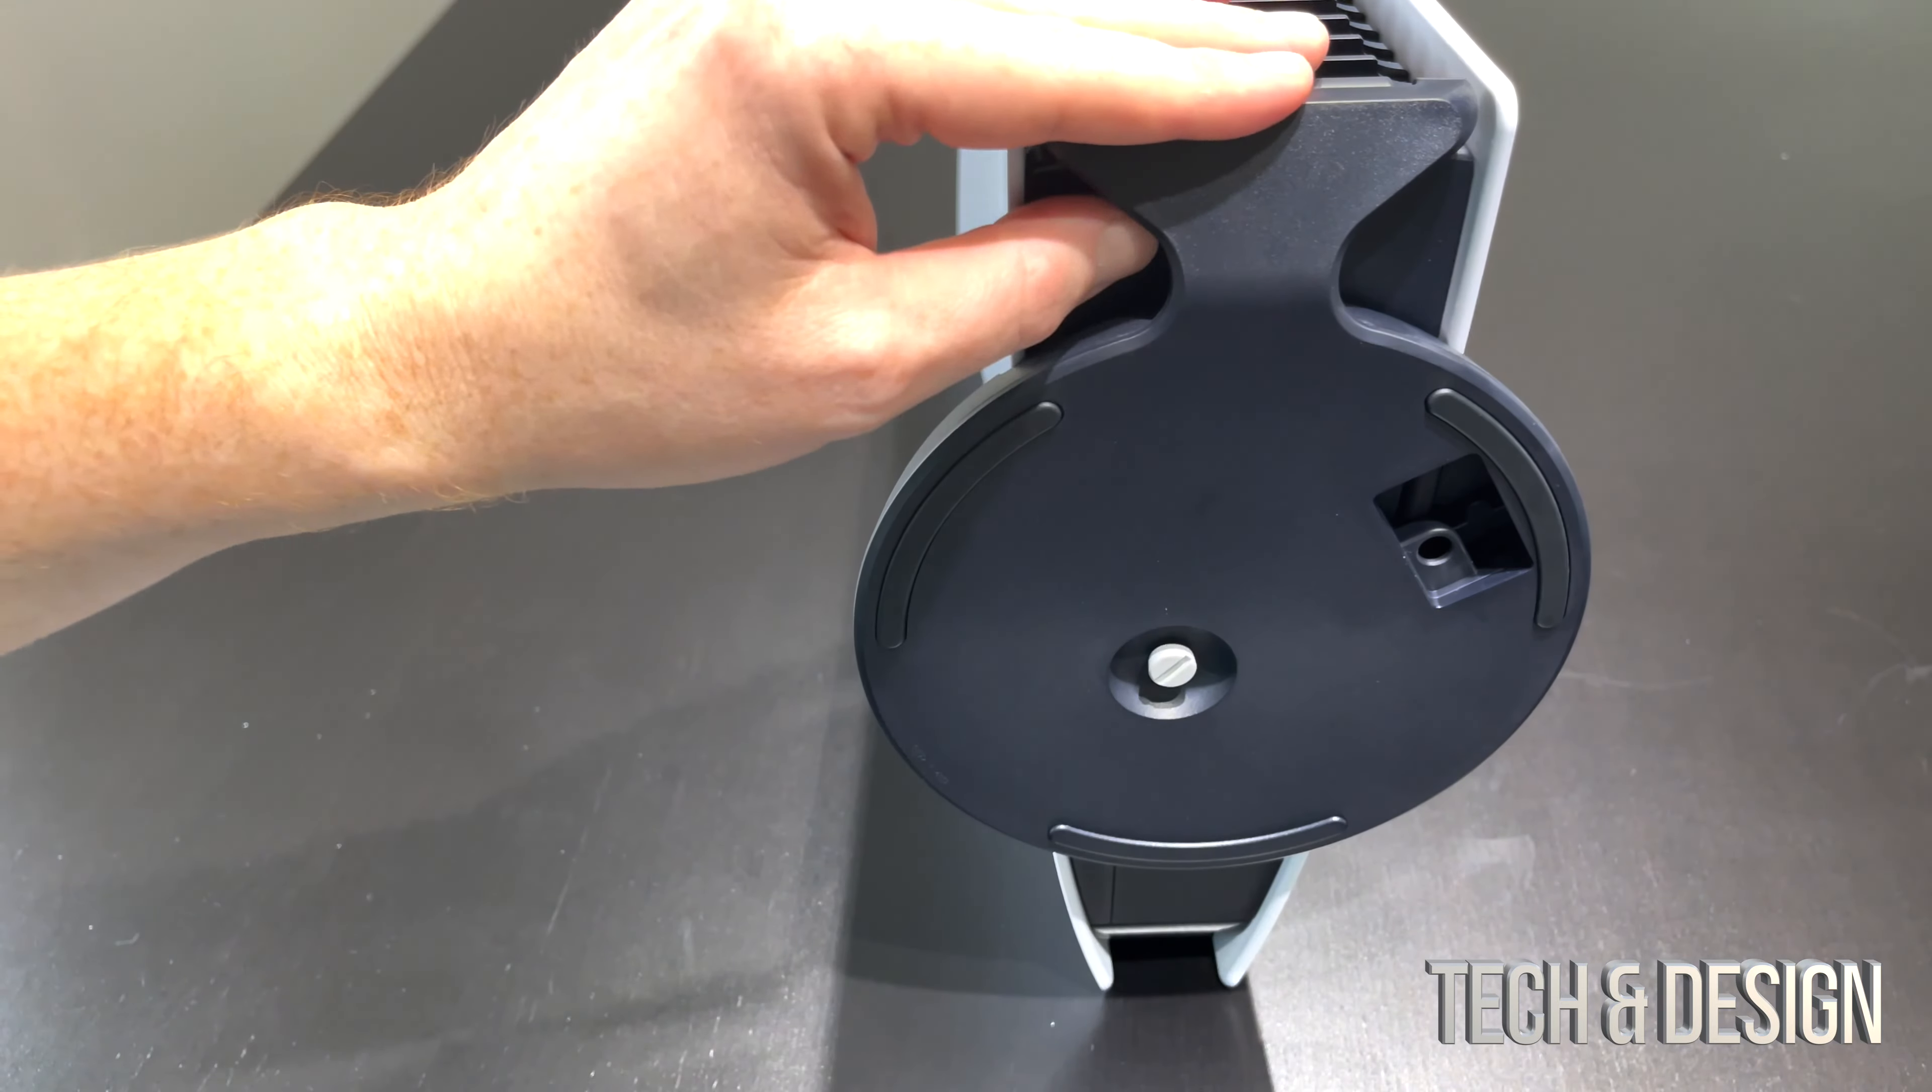You guys can see that the screw is right in there it's all good.